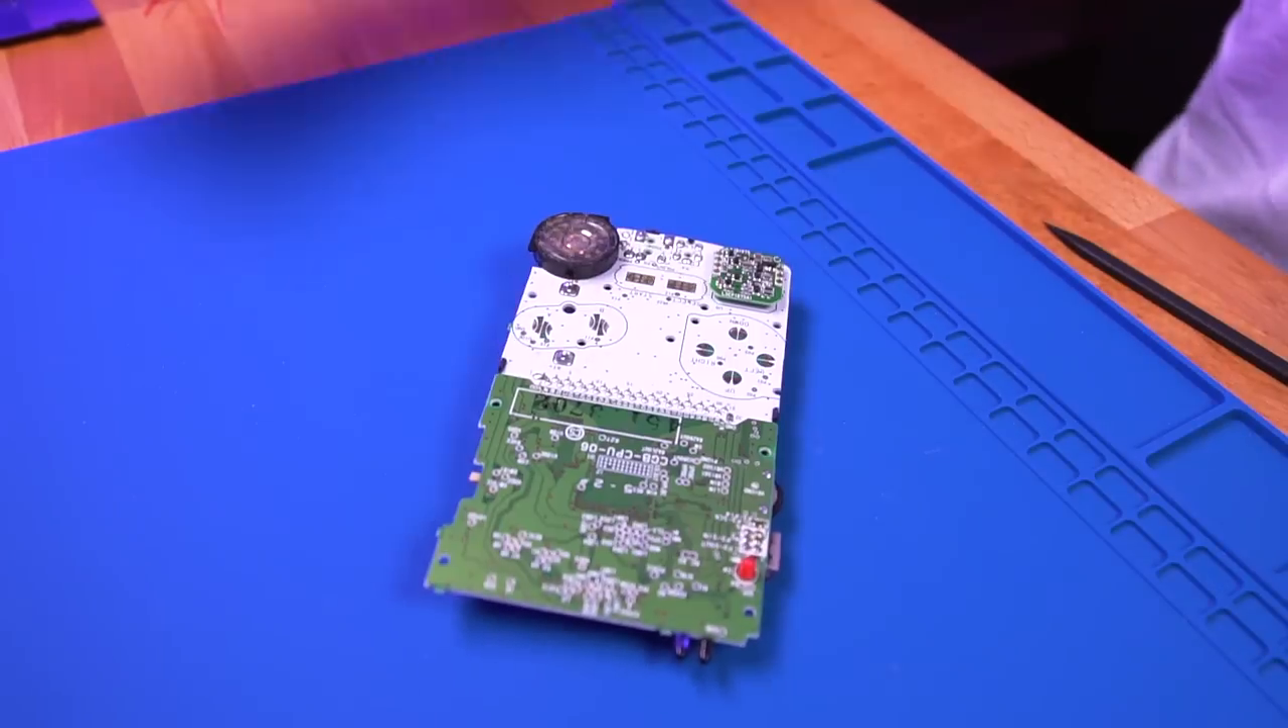And now, the motherboard is free.